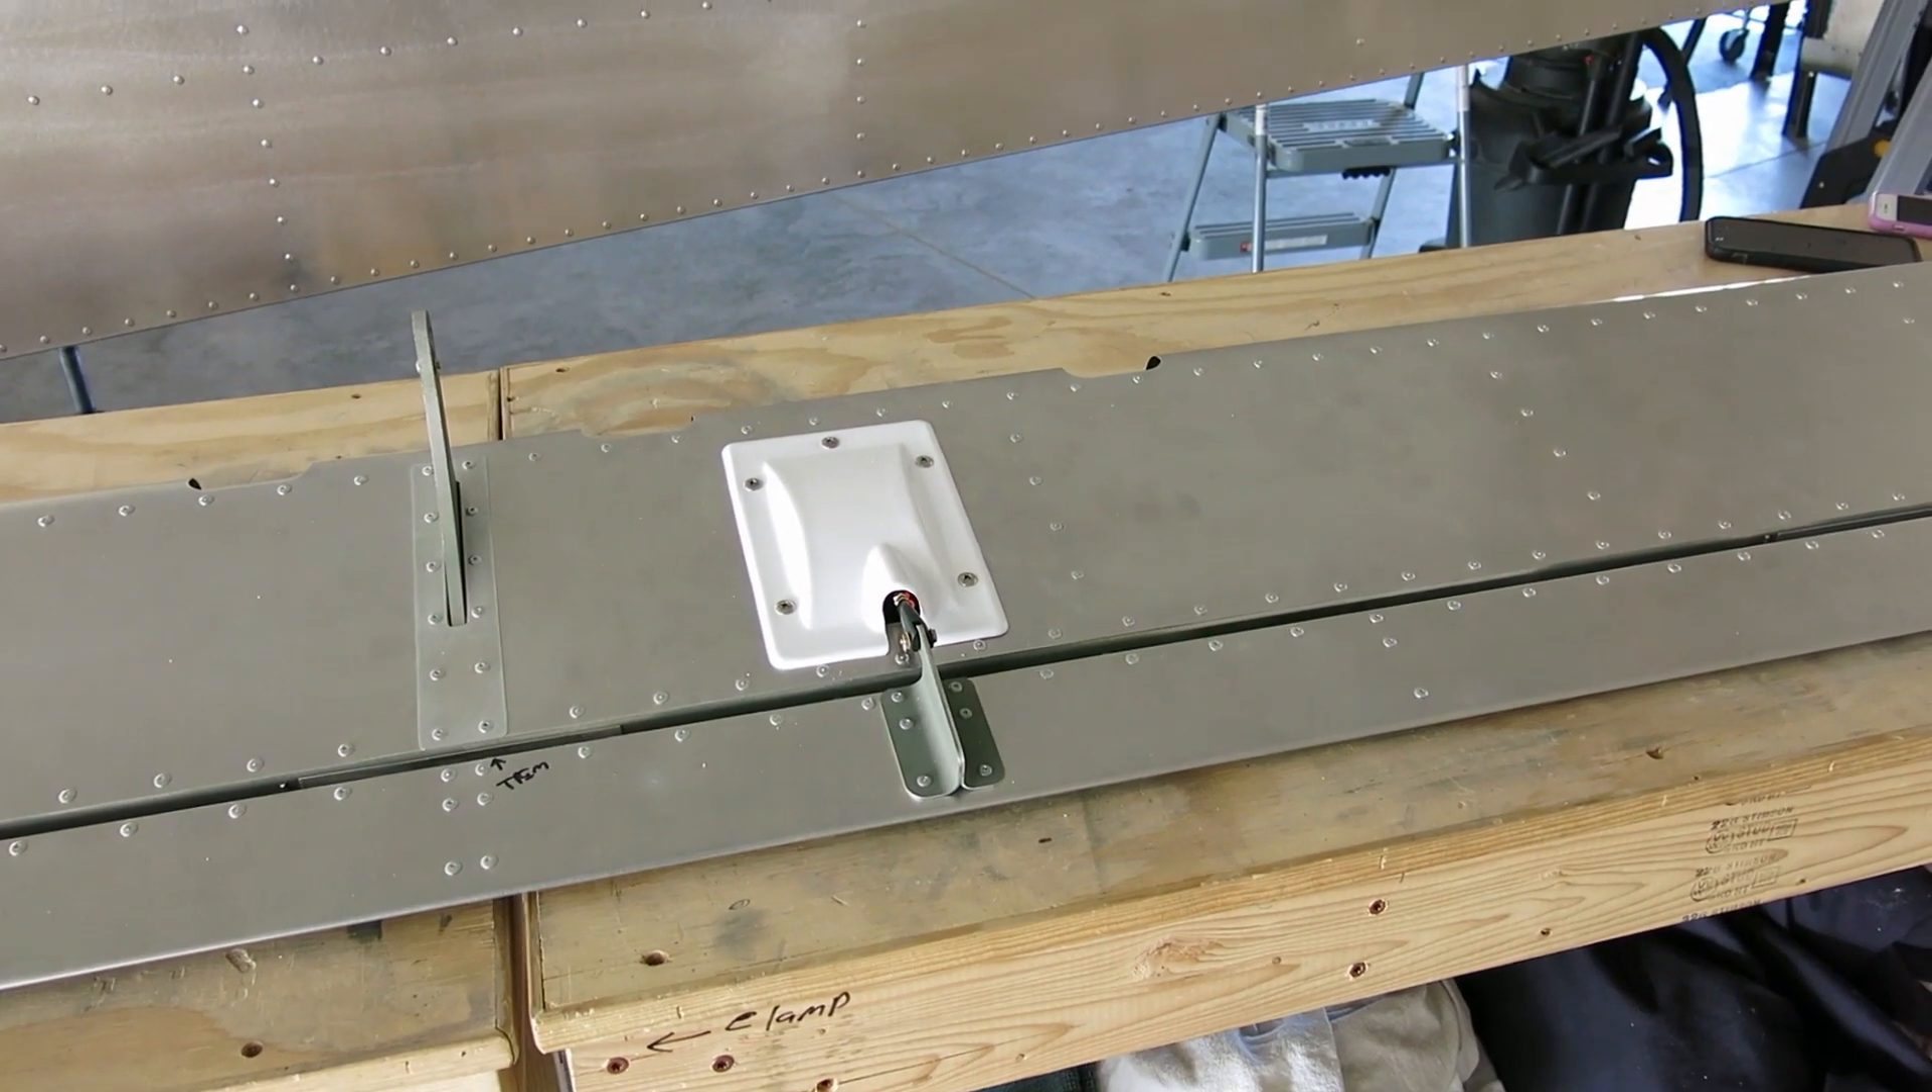Got the cover trimmed up and installed and everything's marked with torque seal up in there.